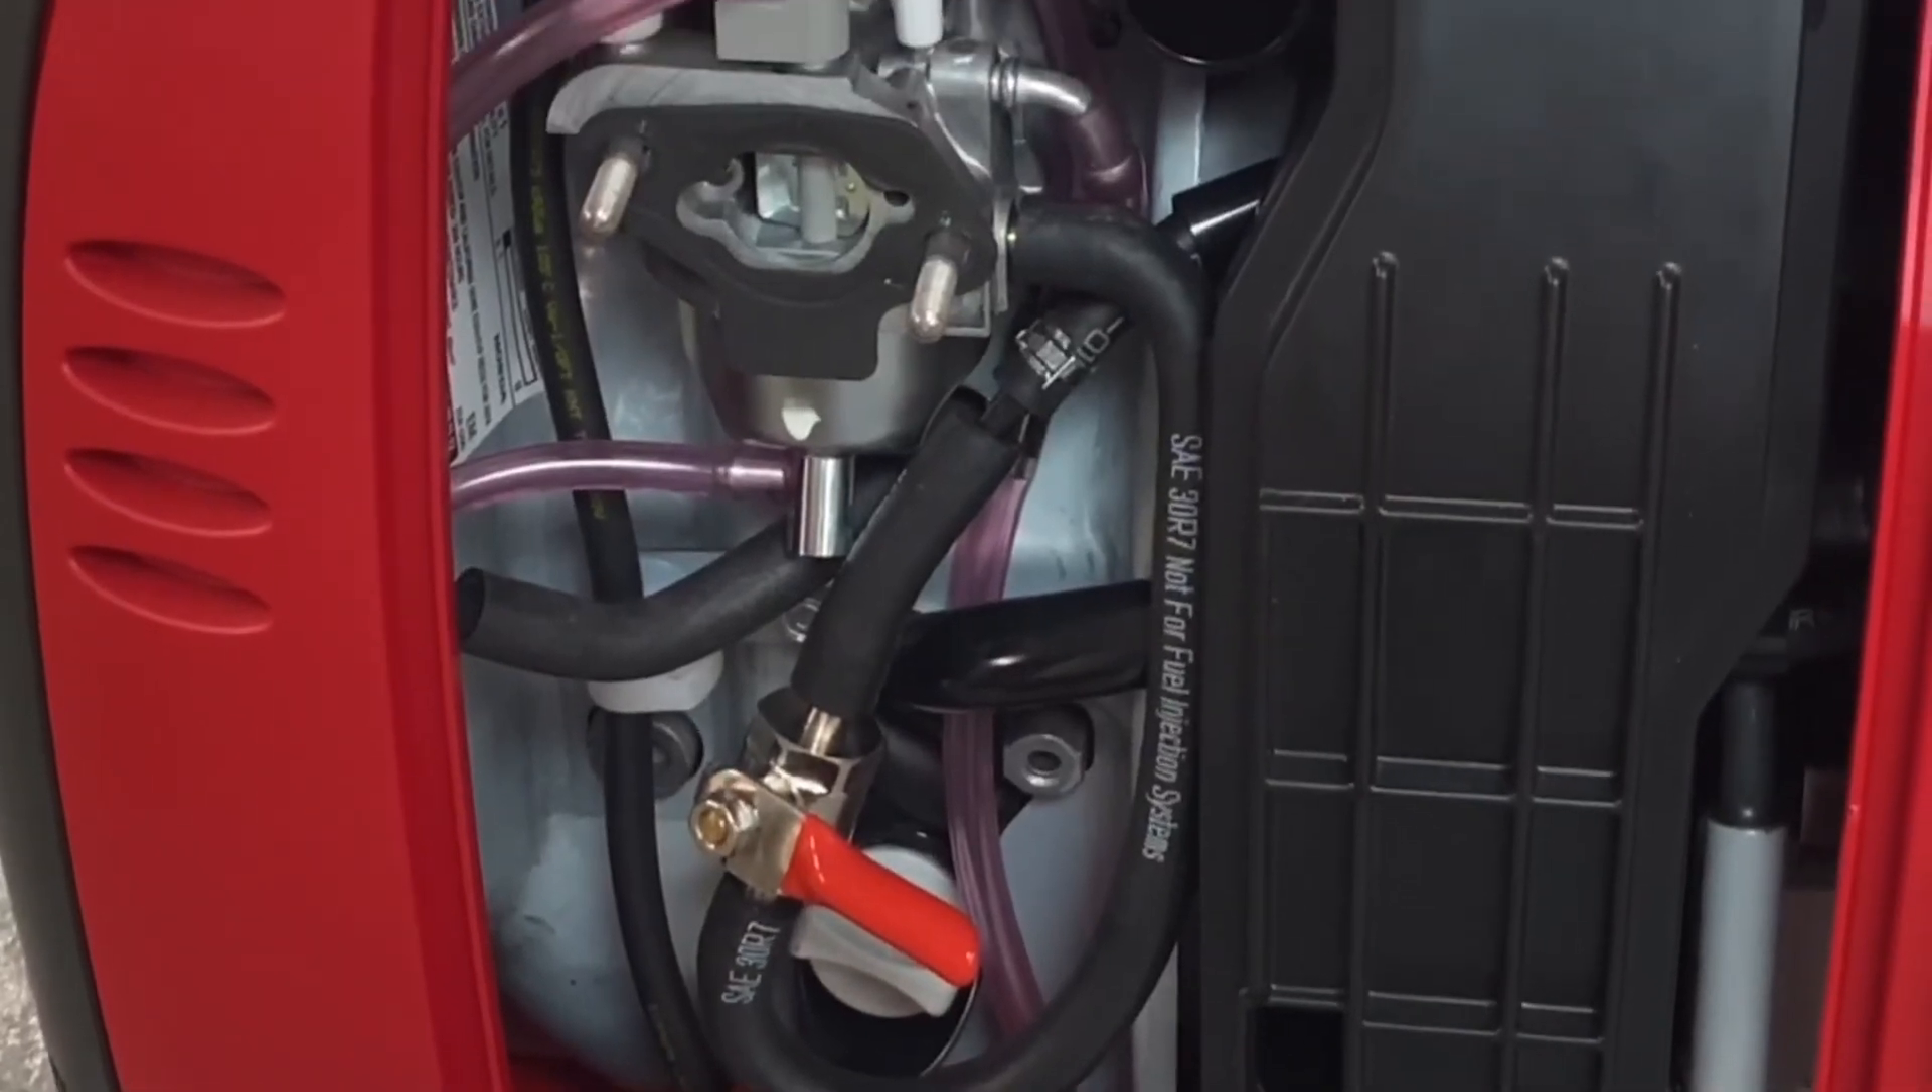Okay, now that we've got the gasoline shutoff valve installed, you can see that there.